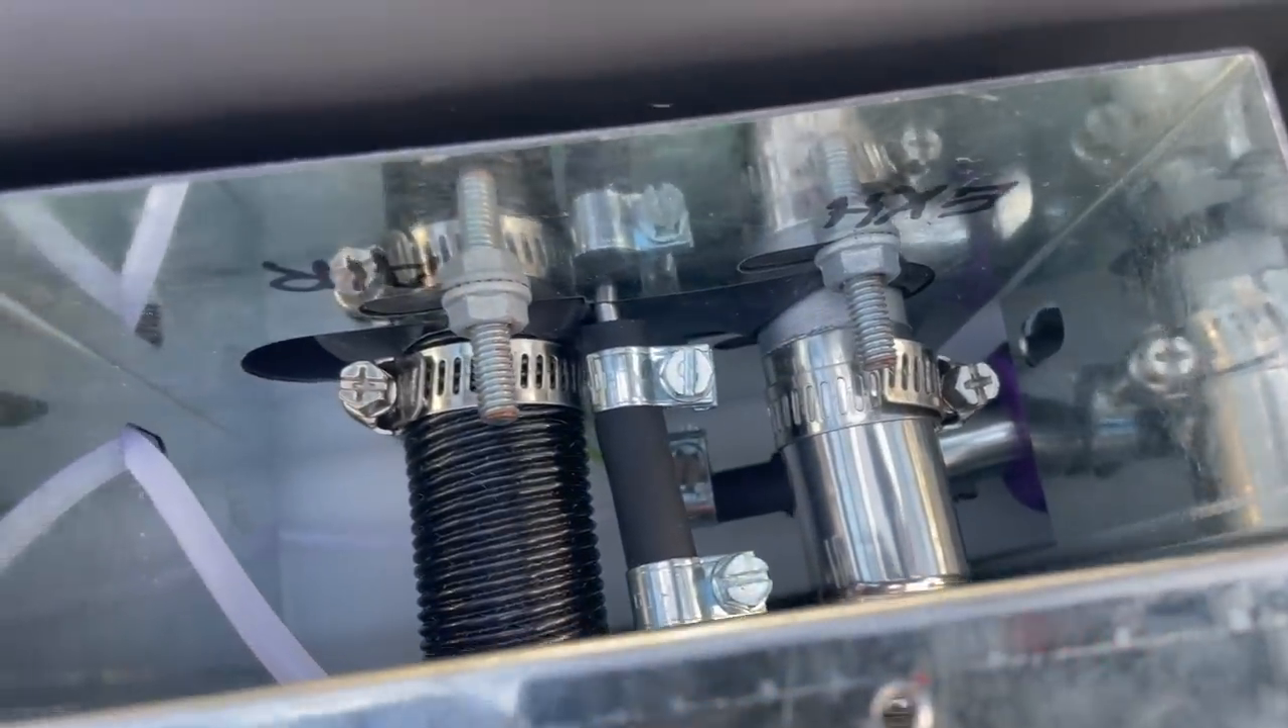So that's the unit with the pipes all clamped in position.